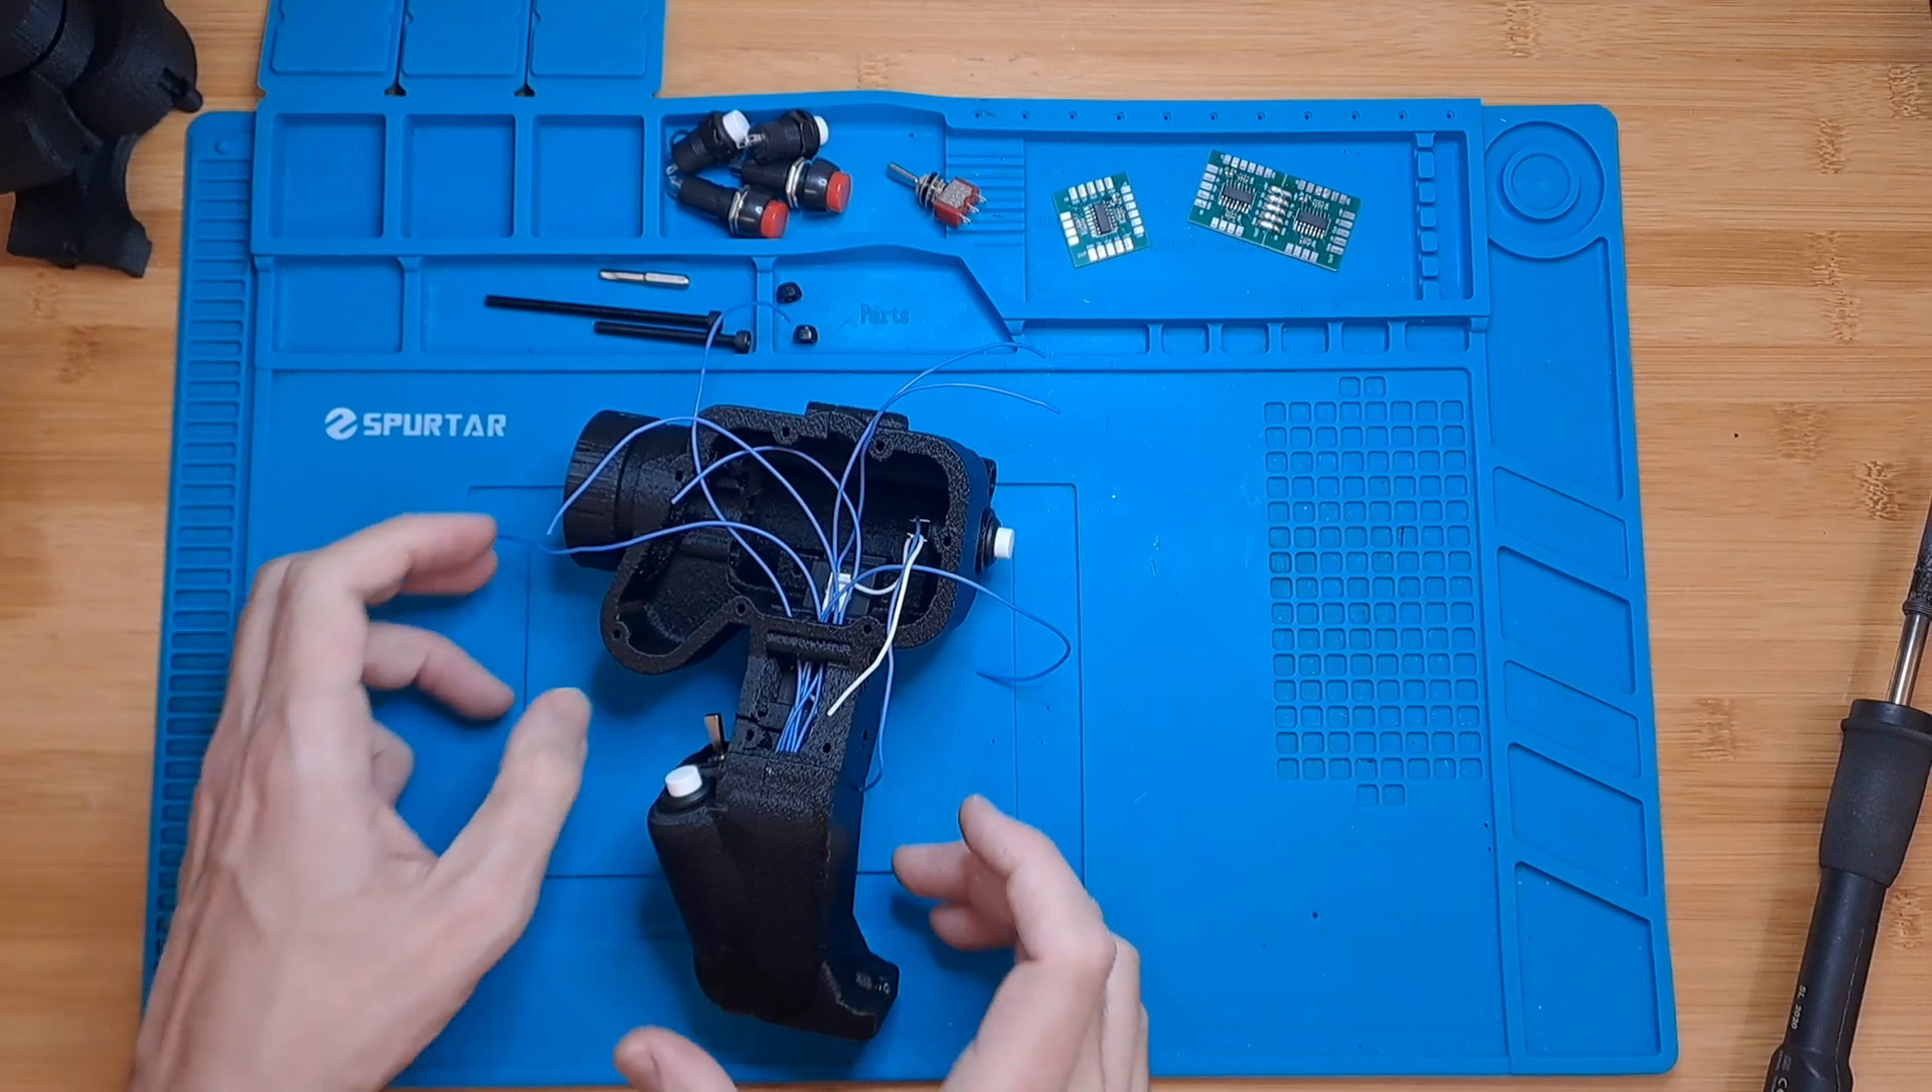So now that the grip the bottom part of the grip is assembled you should have uh something like this.